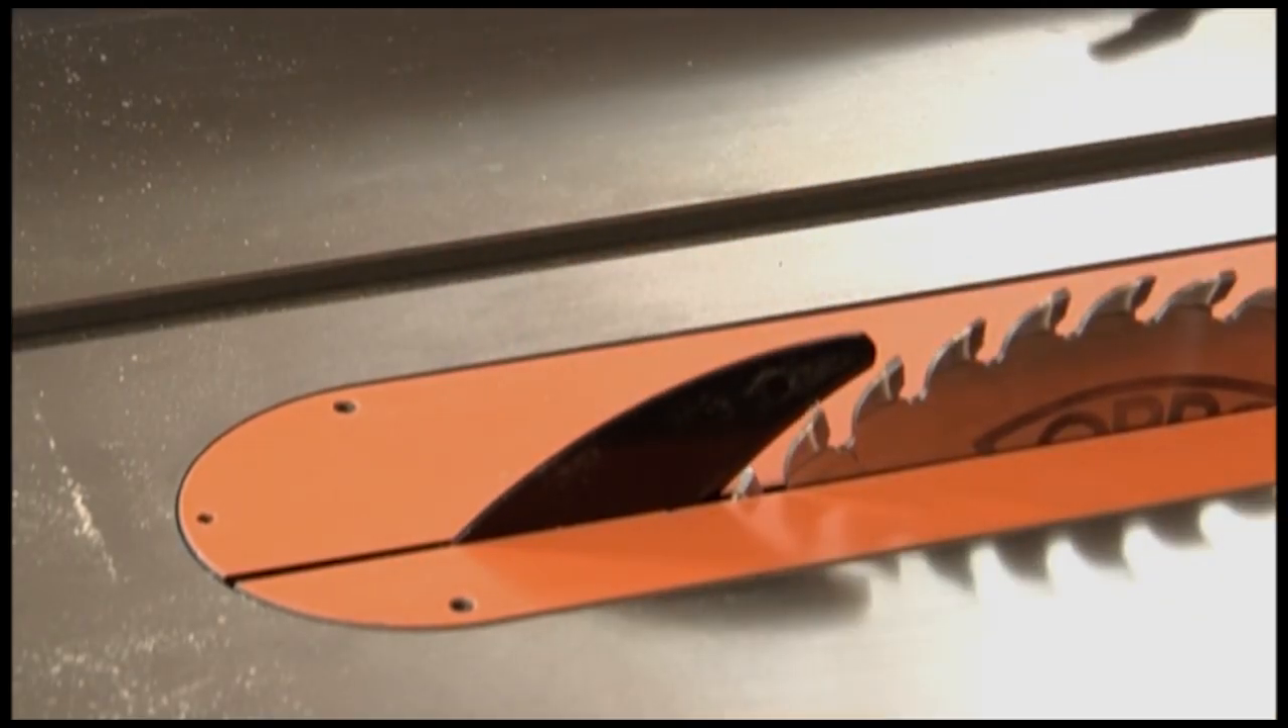So now that I've got the riving knife installed, you can see a lot better what I'll be doing here on the table saw, and I've still got a level of protection in place.